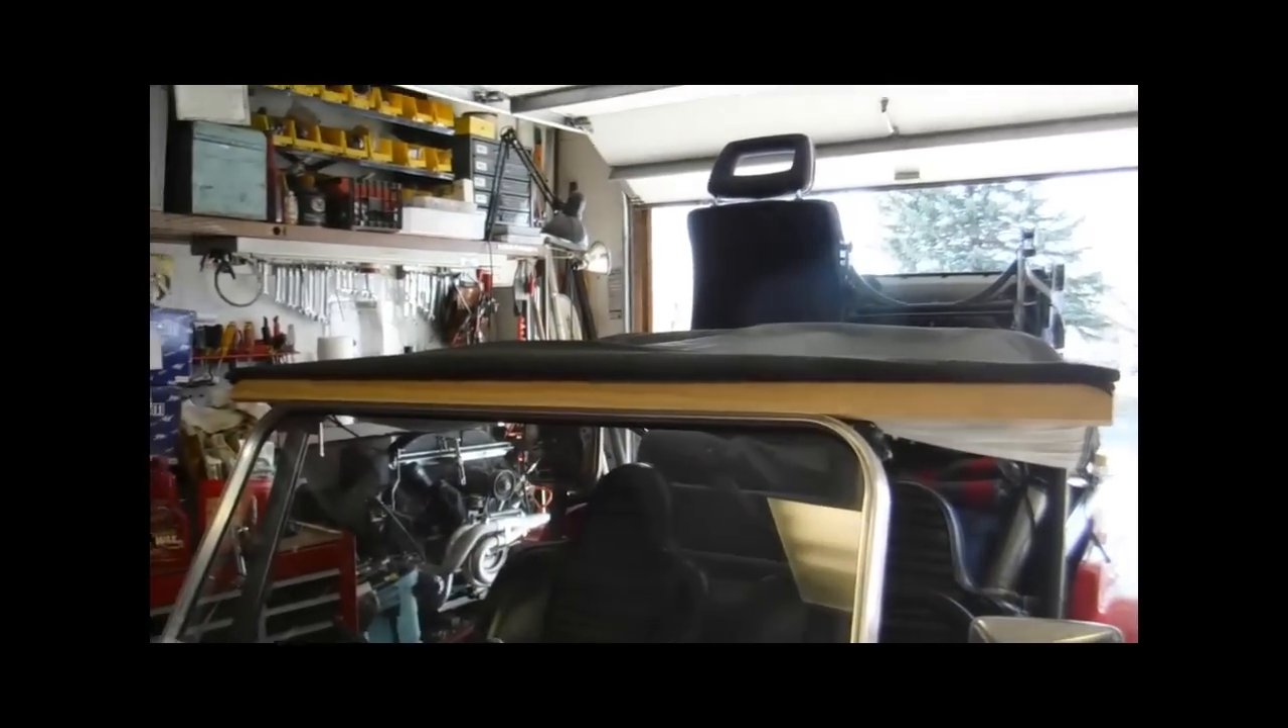Having that wood stick out past the frame looks dumb as shit.